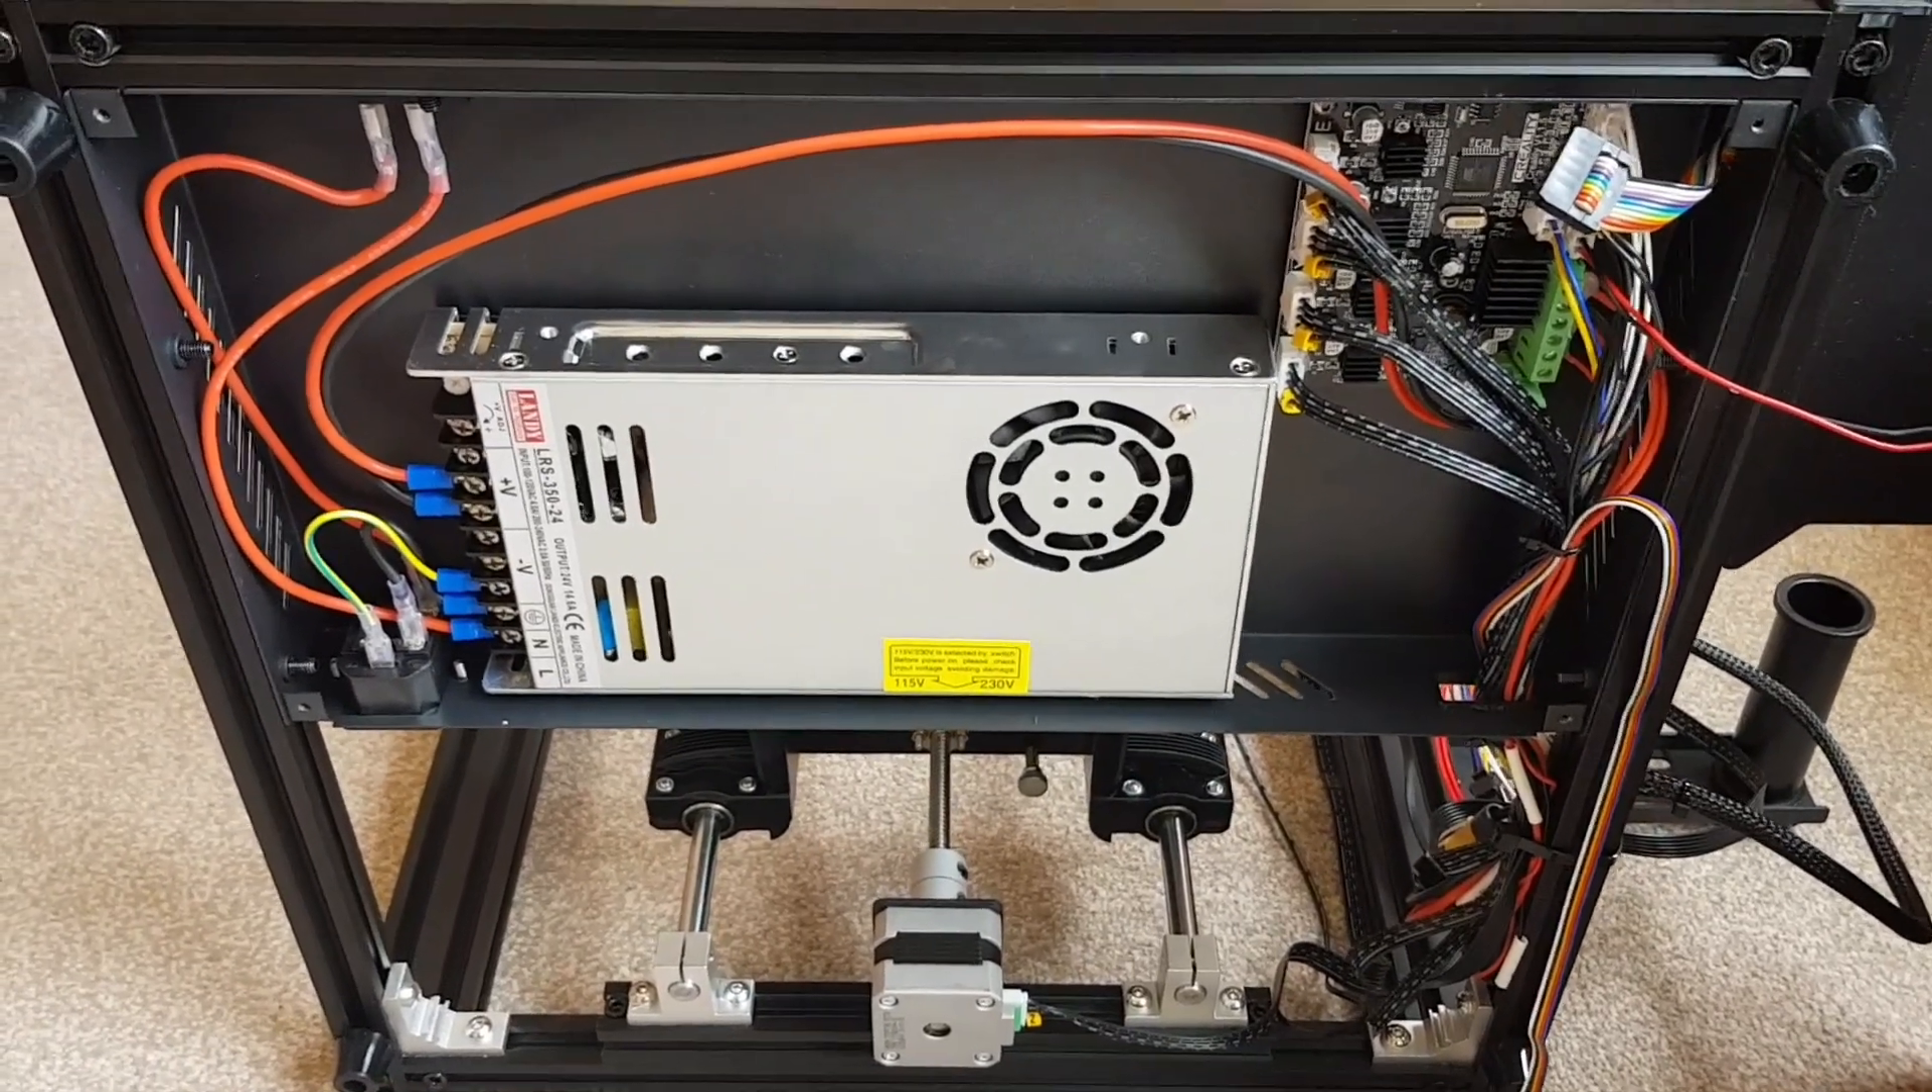So here's the underside of the printer with the cover removed.